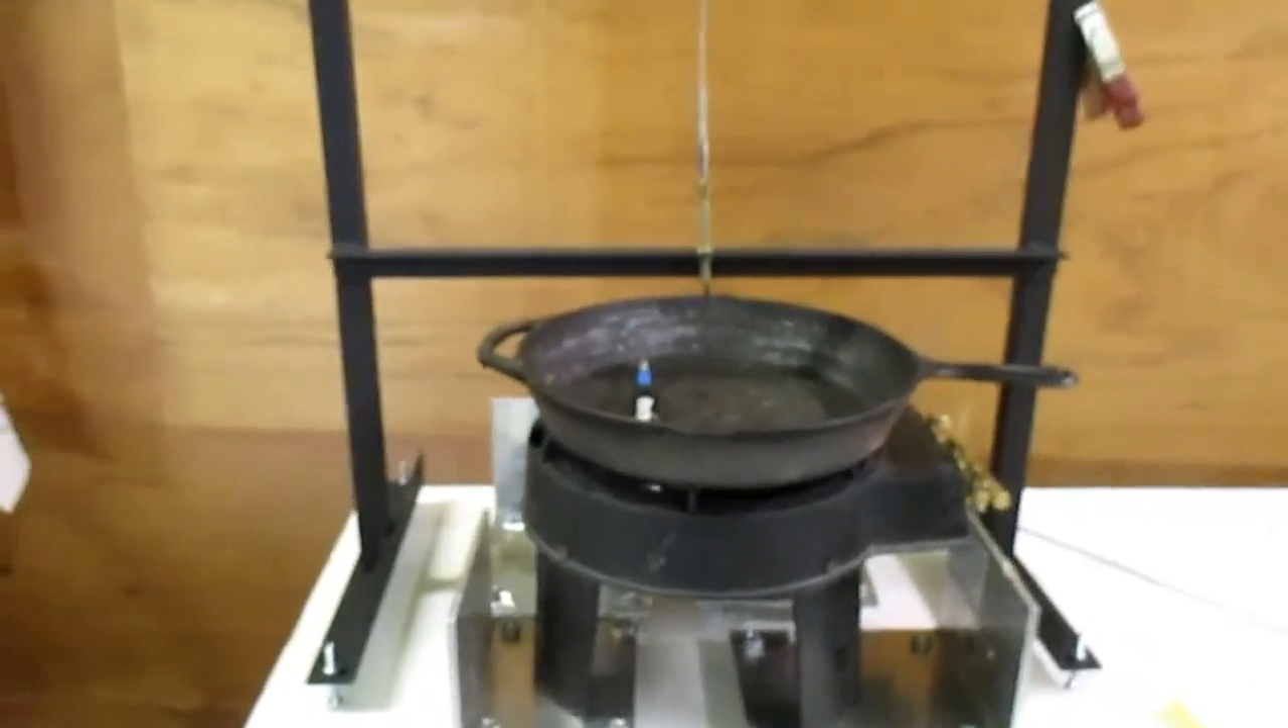And I did get a chance to get the get the rest of the unit made up and now you can see I got the stand made up with my burner on it.